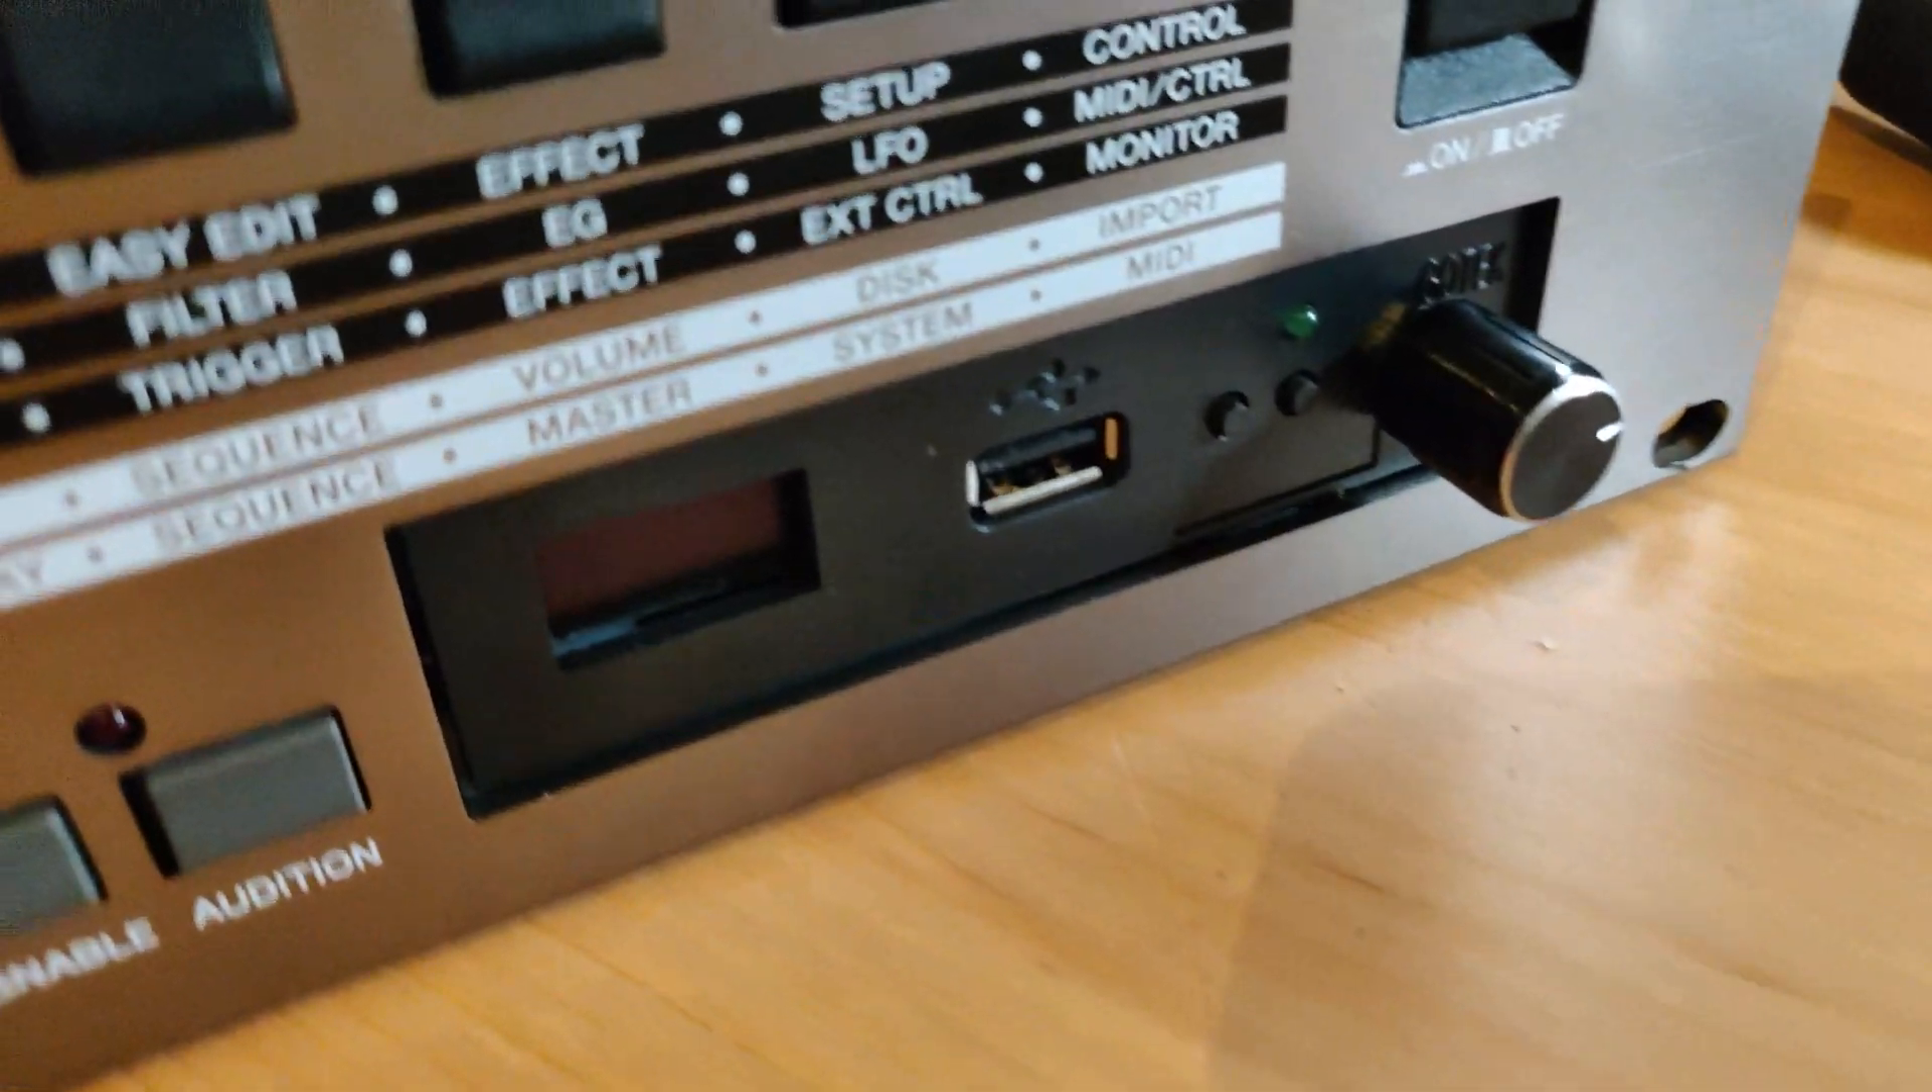So I went ahead and removed the old floppy drive and replaced it with the USB emulator.